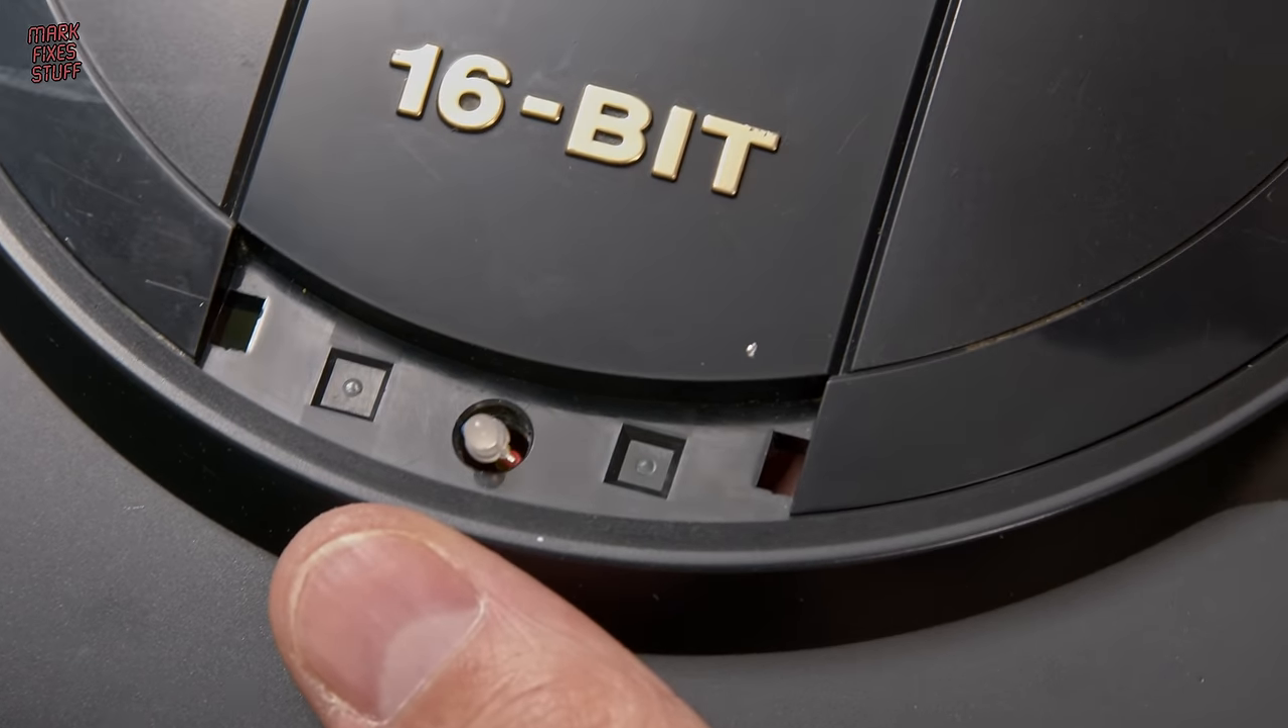I also found that the hole in the case wasn't big enough, so I've reamed out the rest of the aperture, and now that LED will fit all the way through.